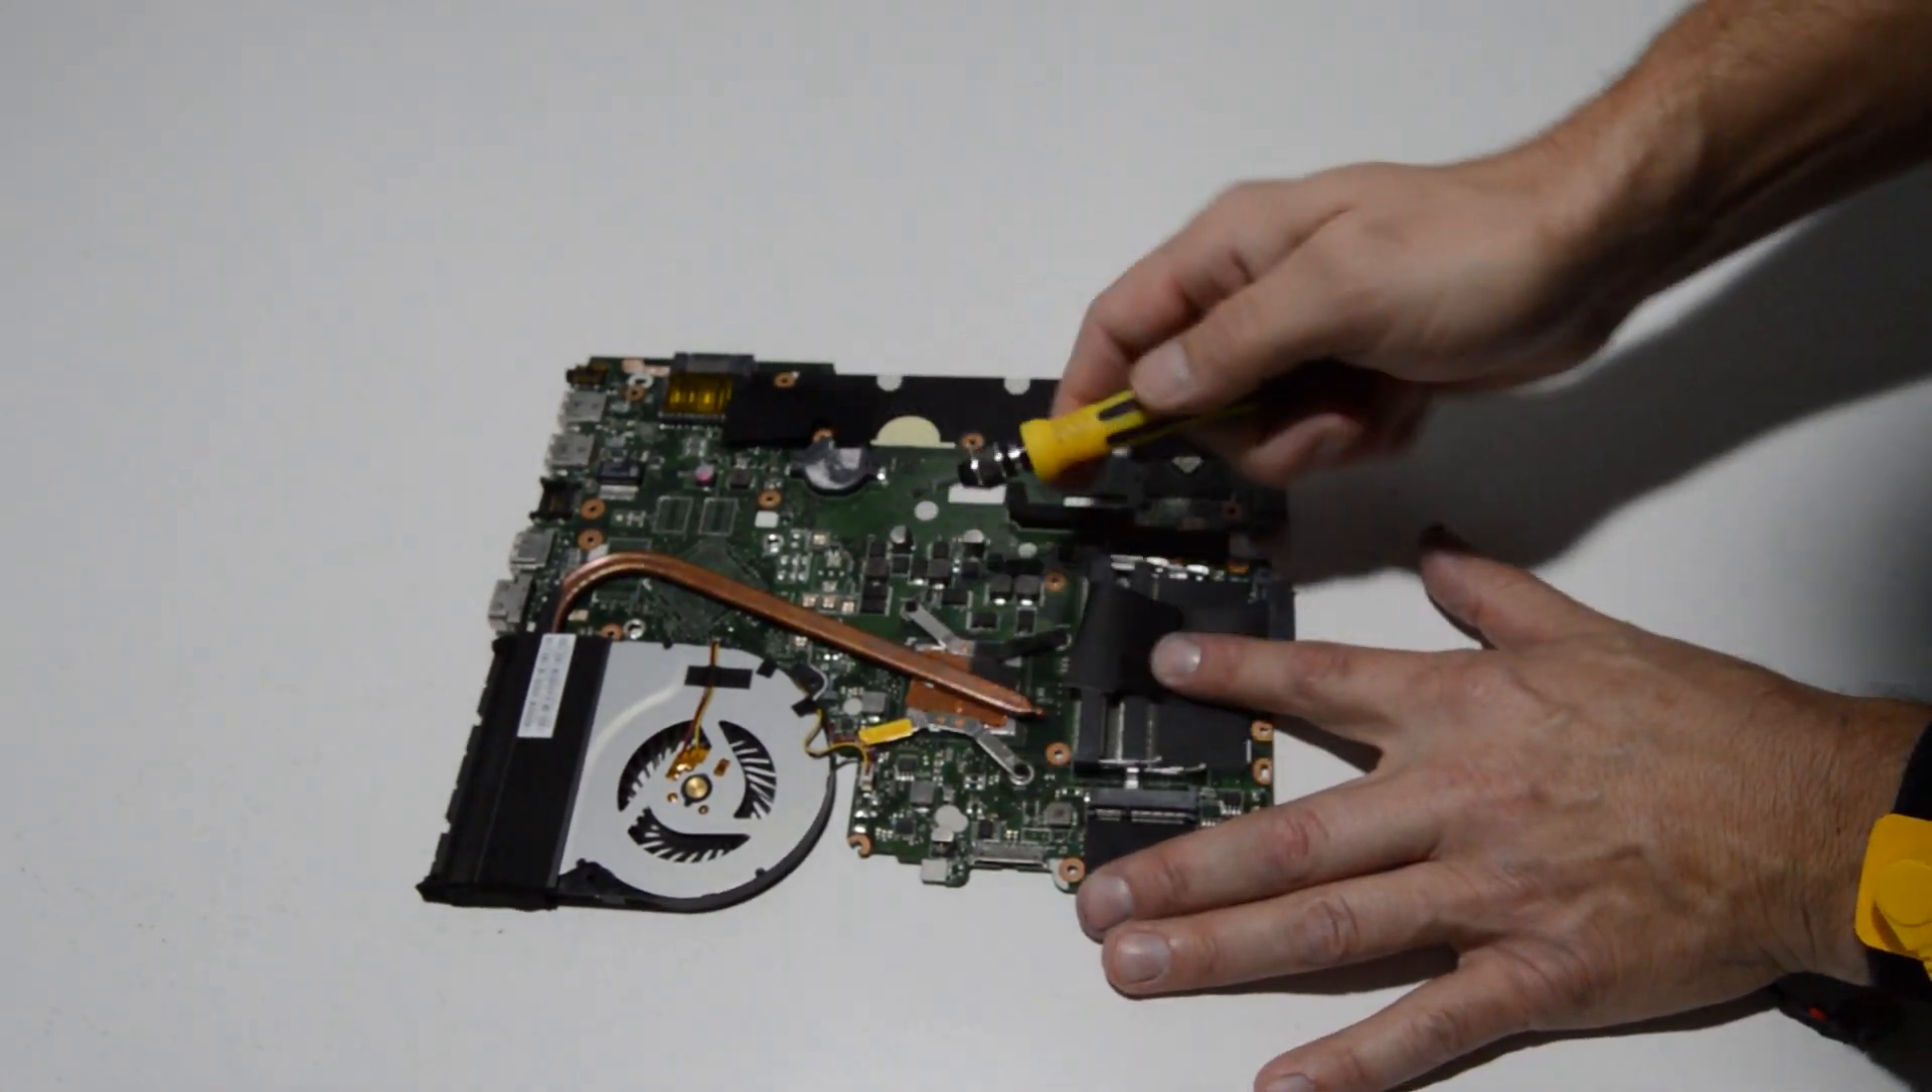All right so the last thing we need to remove is the fan and heat sink assembly.